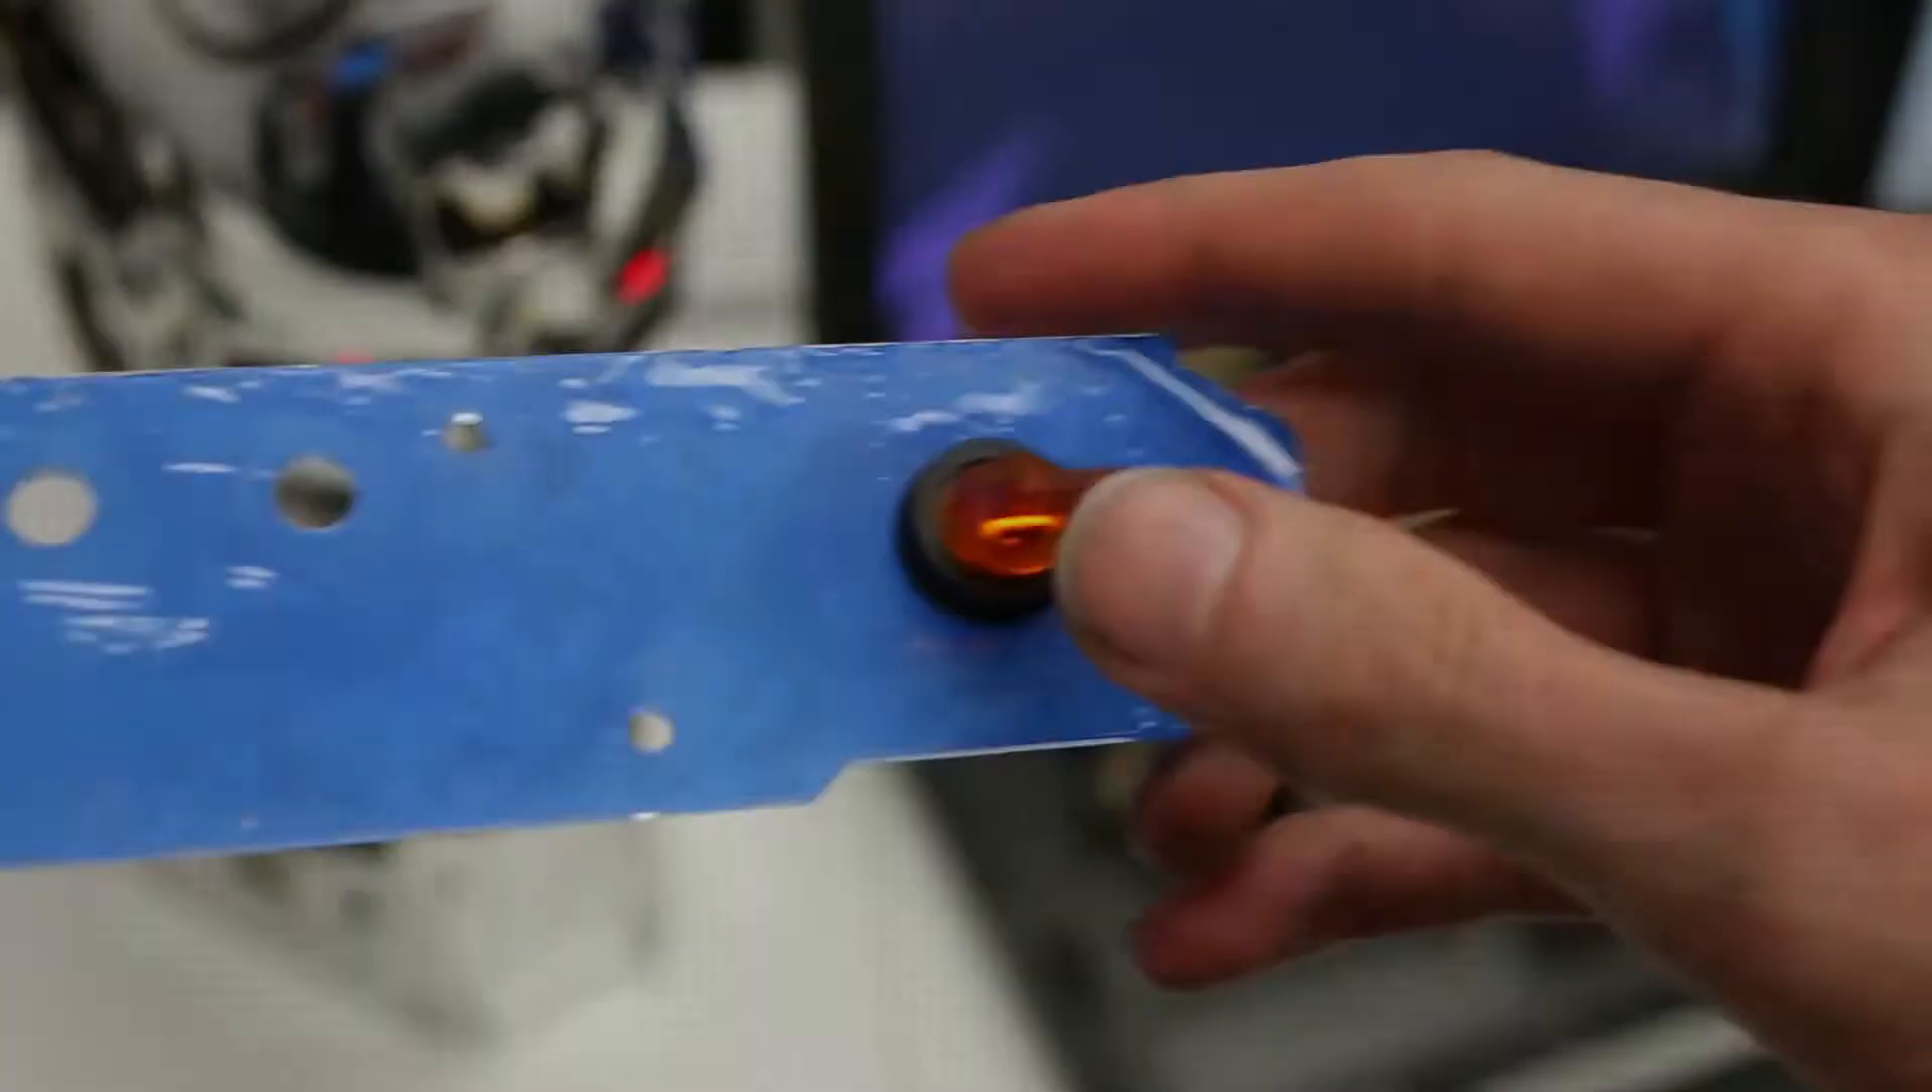Now I just want to run a test to make sure the toggle switches actually fit in the holes. And they do!